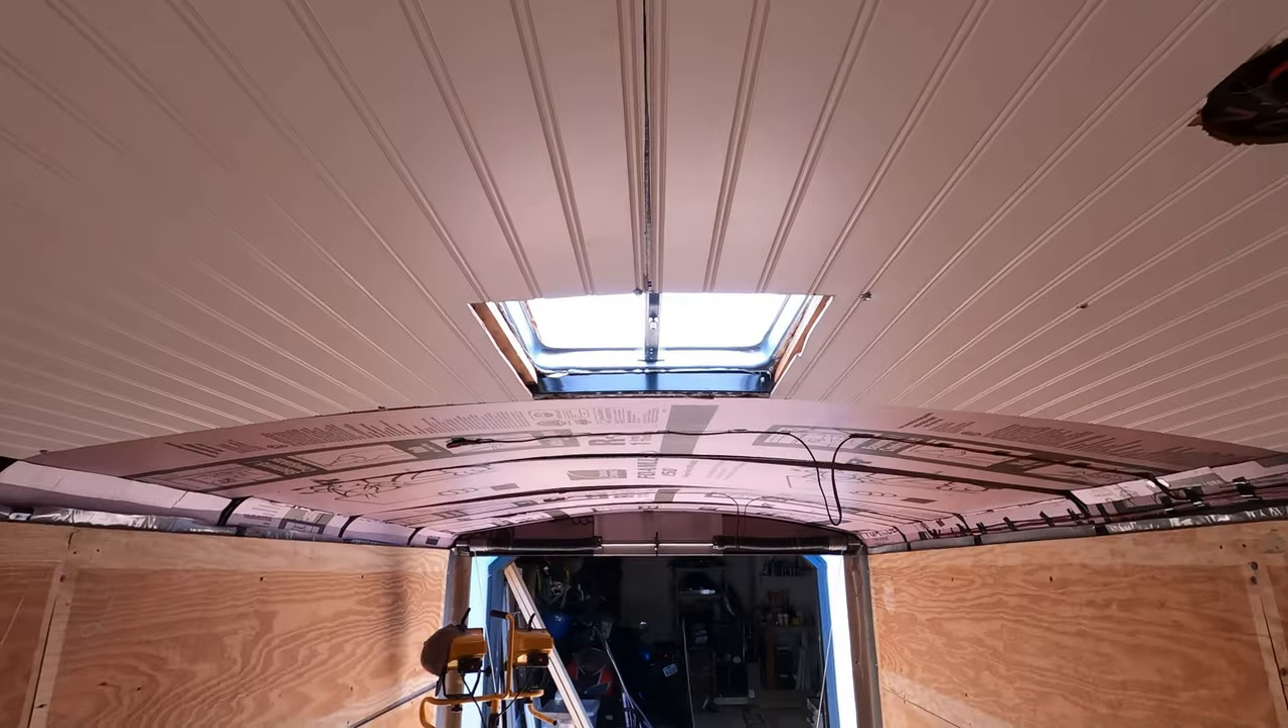Look at that ceiling. We got the ceiling going in. There's a couple more screws I need to put in after I get the other two pieces in.